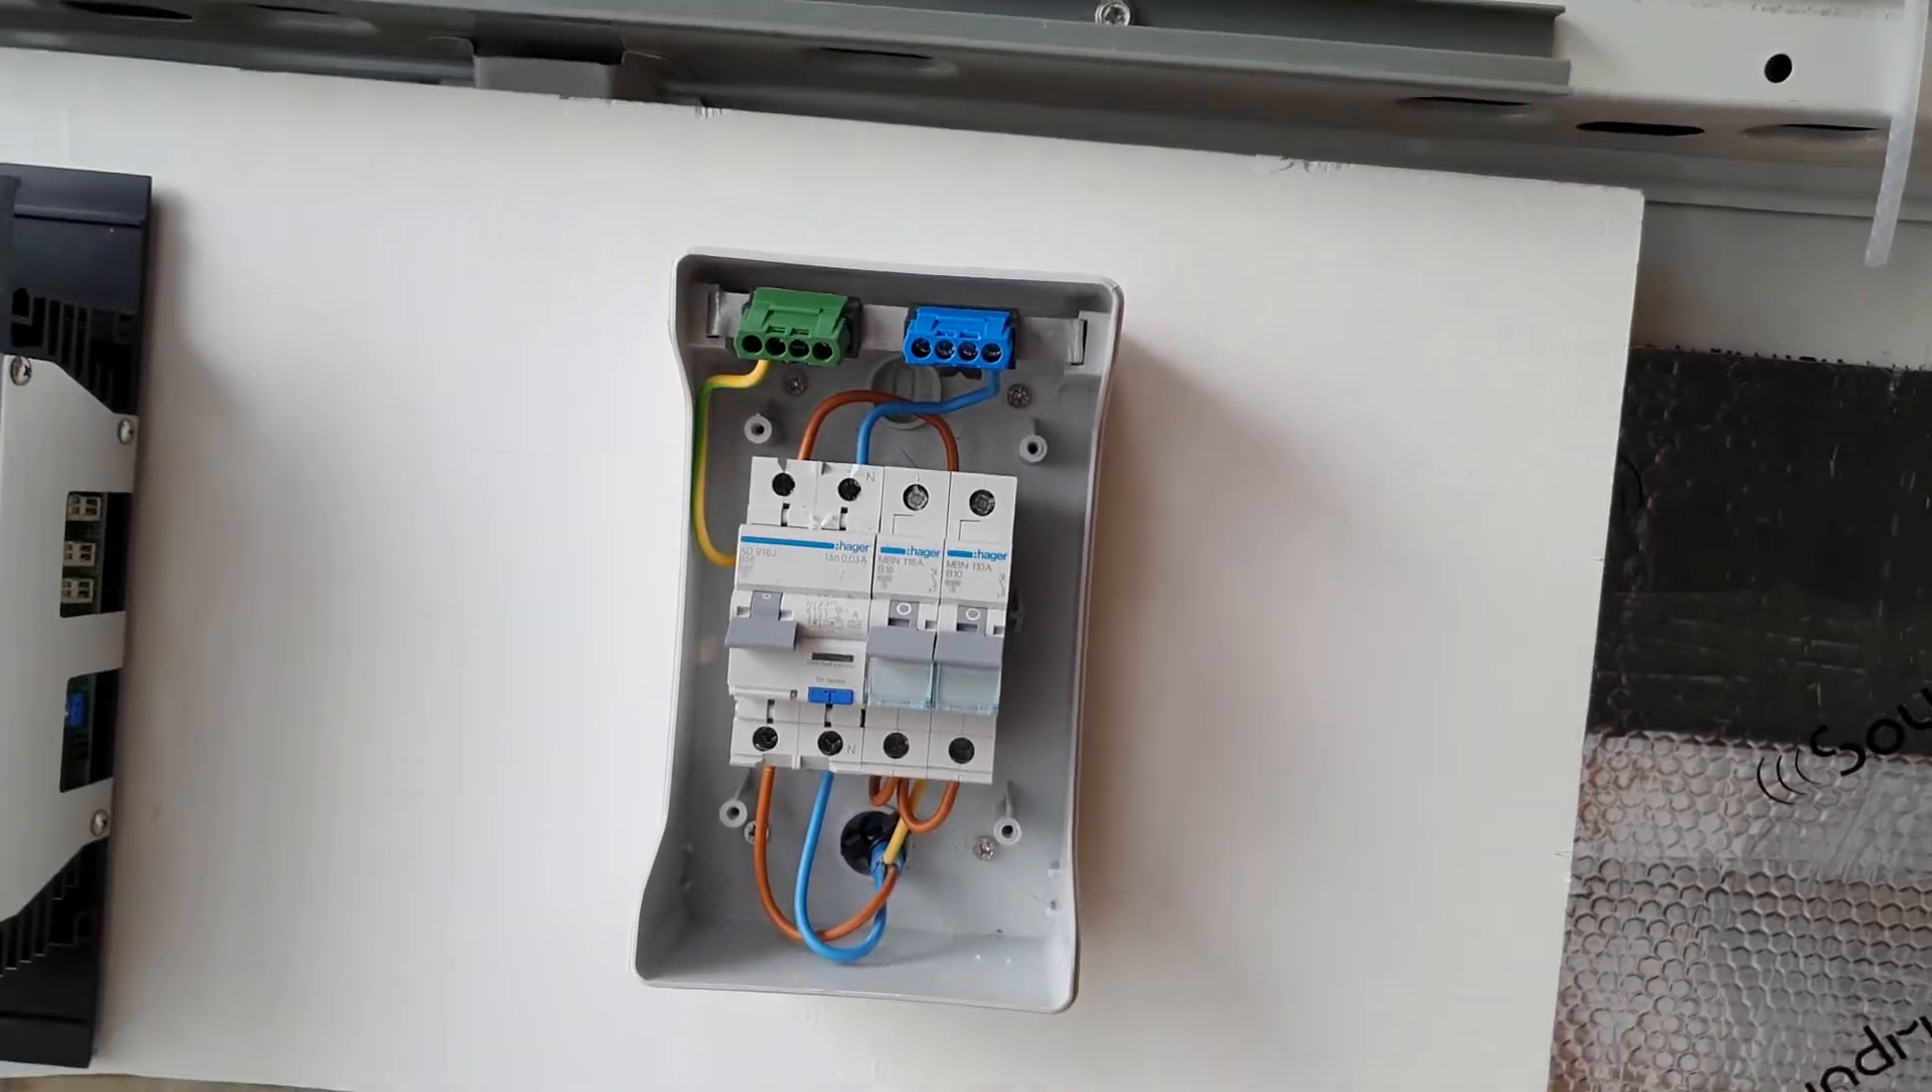There we have our consumer panel wired and ready to bring in wires from our sockets to it.